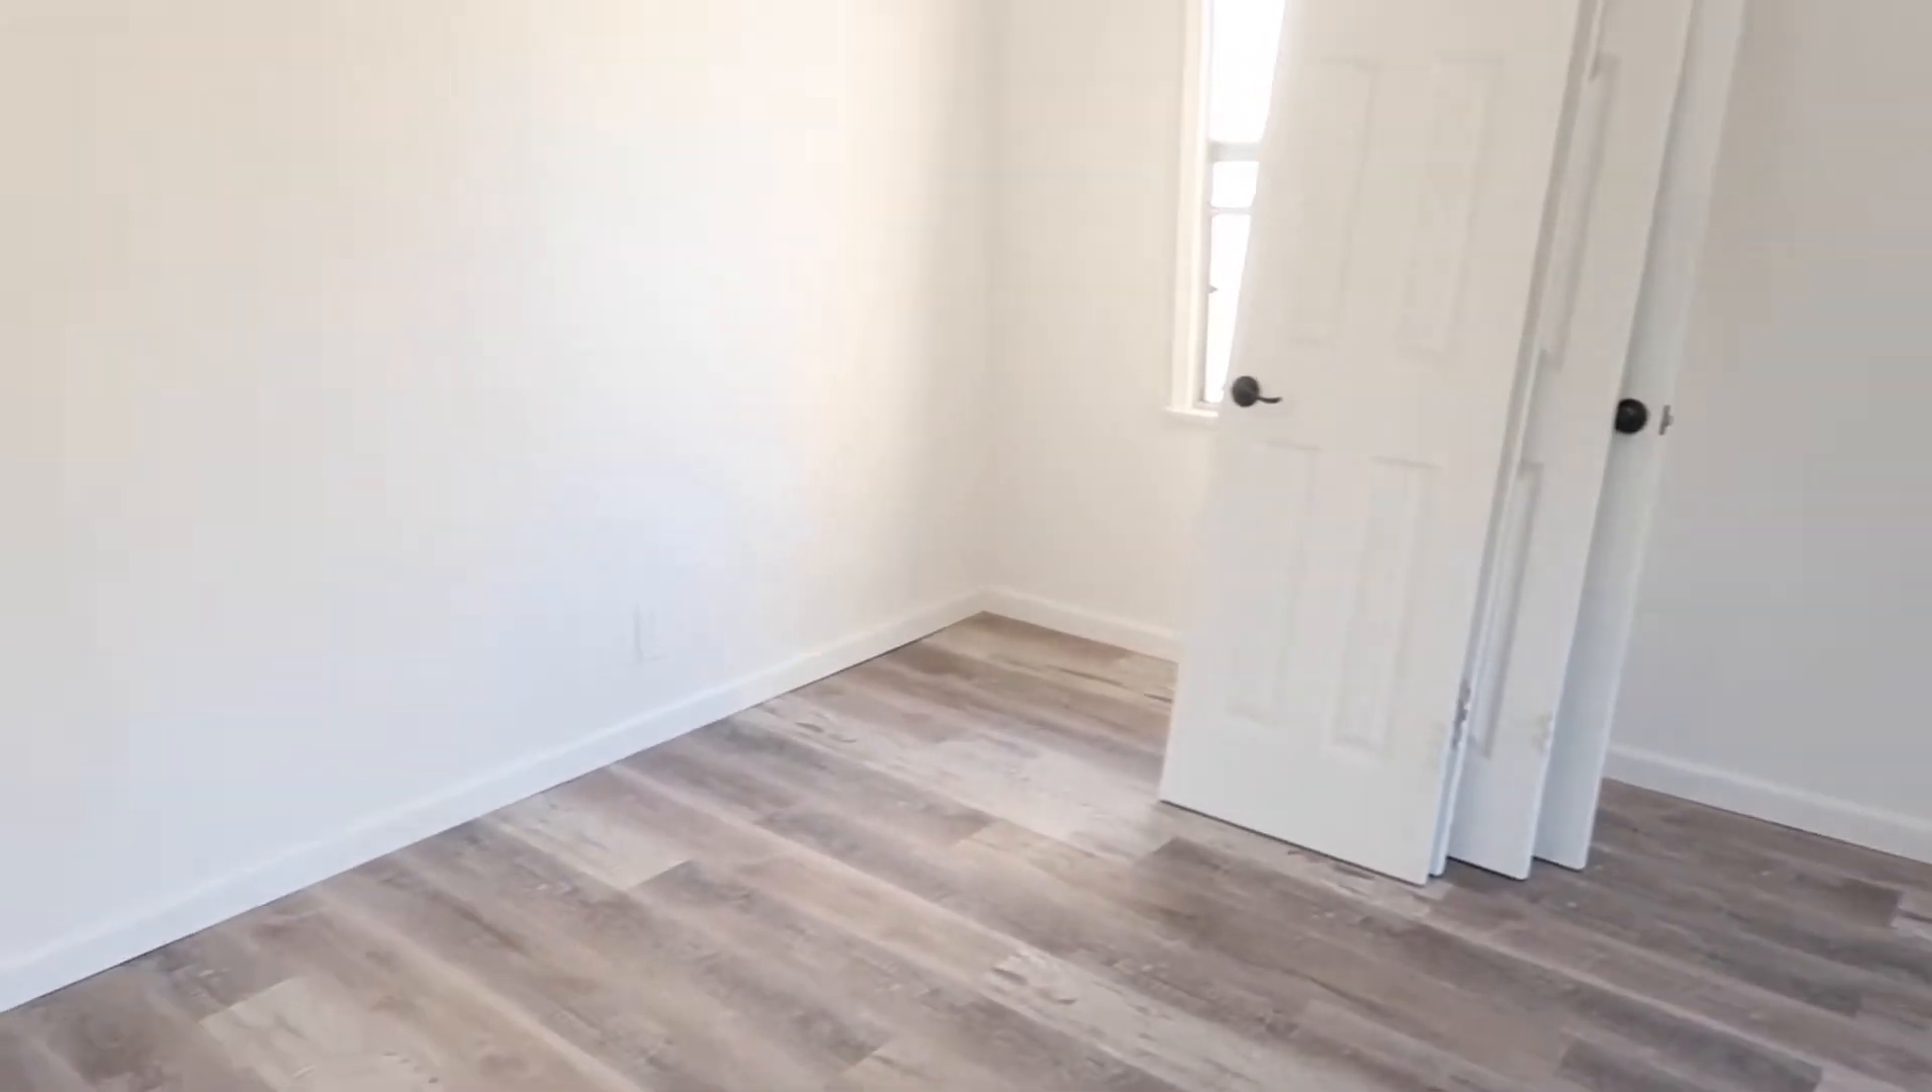I still have to put the doors on the hinges but you can see the baseboards are in.